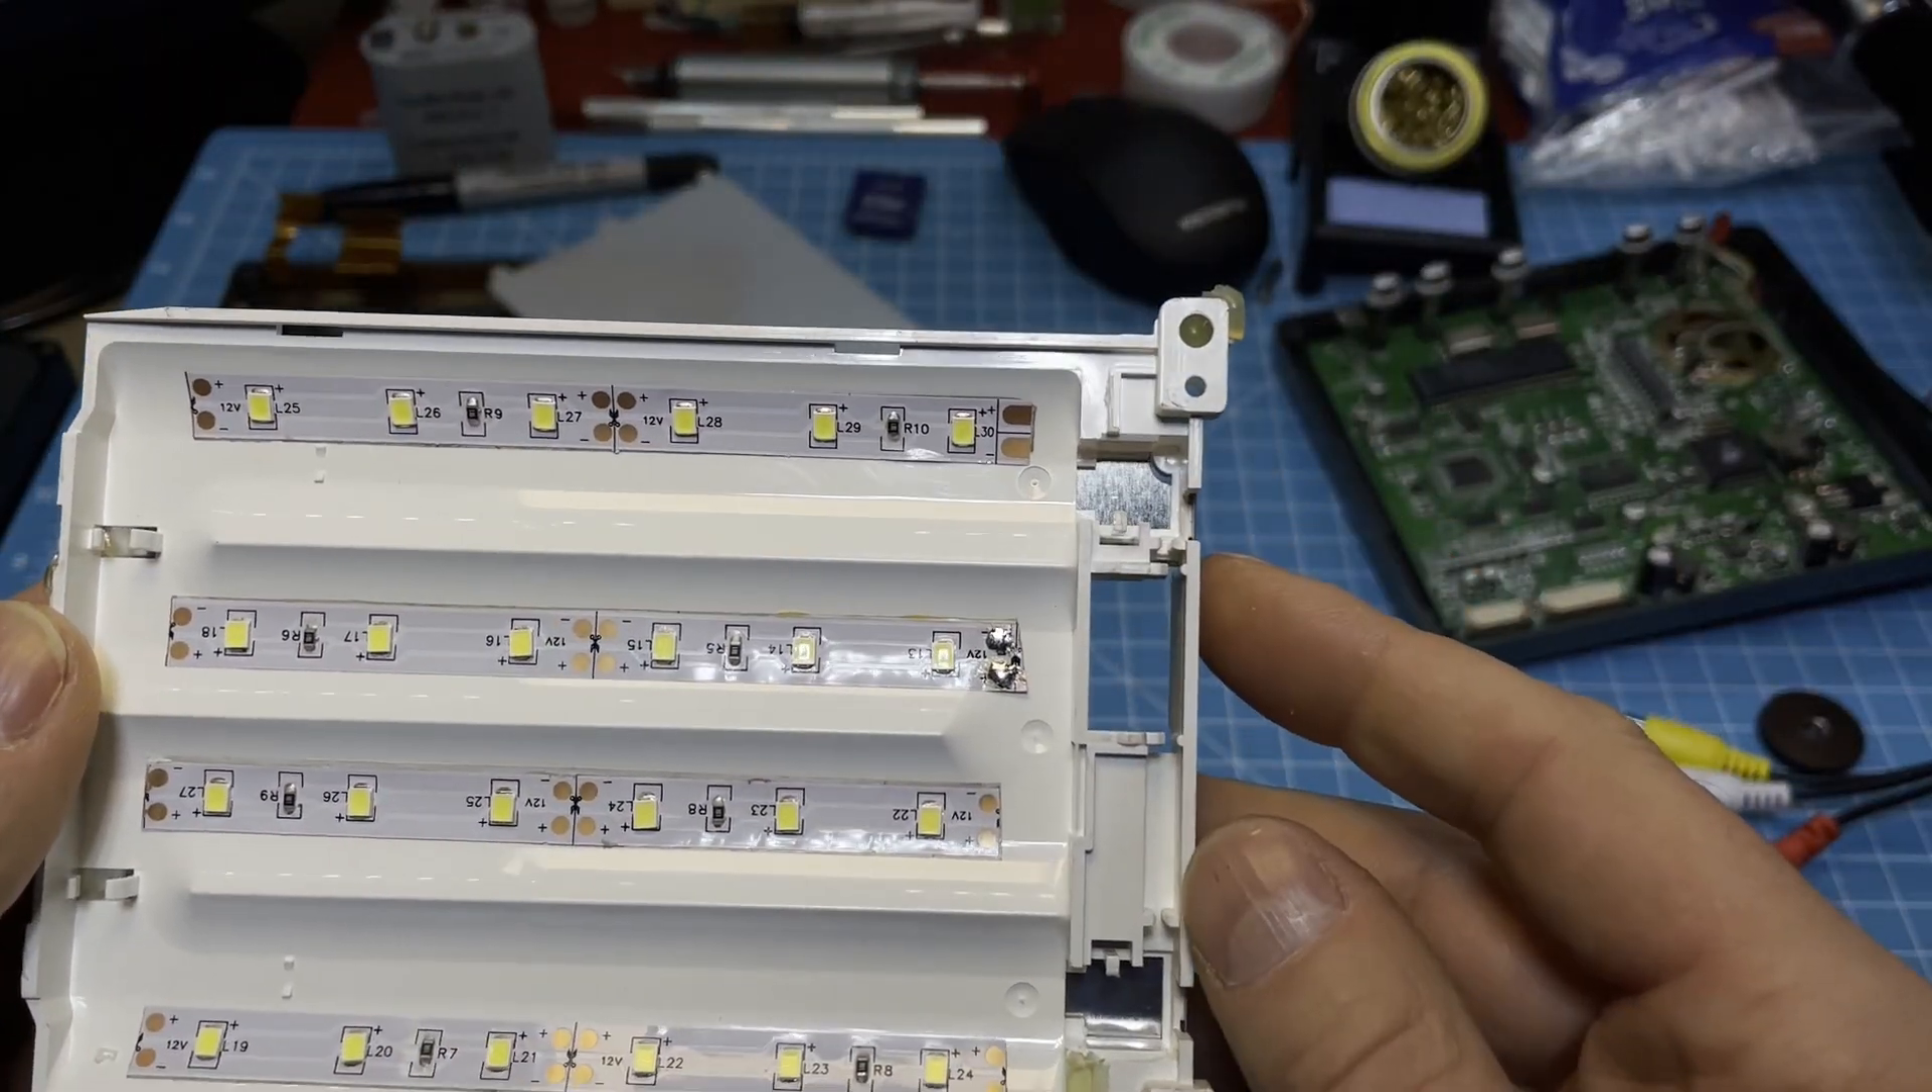So yeah i put the led in now i will wire it up.